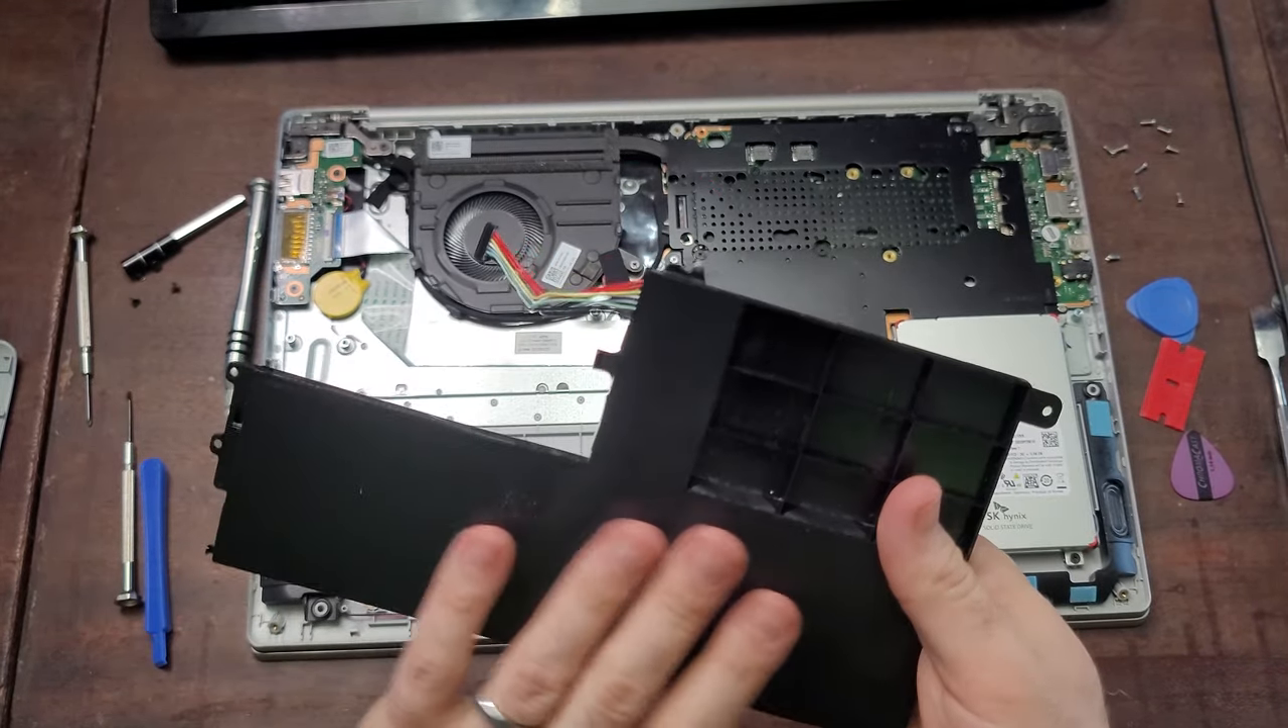Um, and you can see that the battery has been removed 100%.